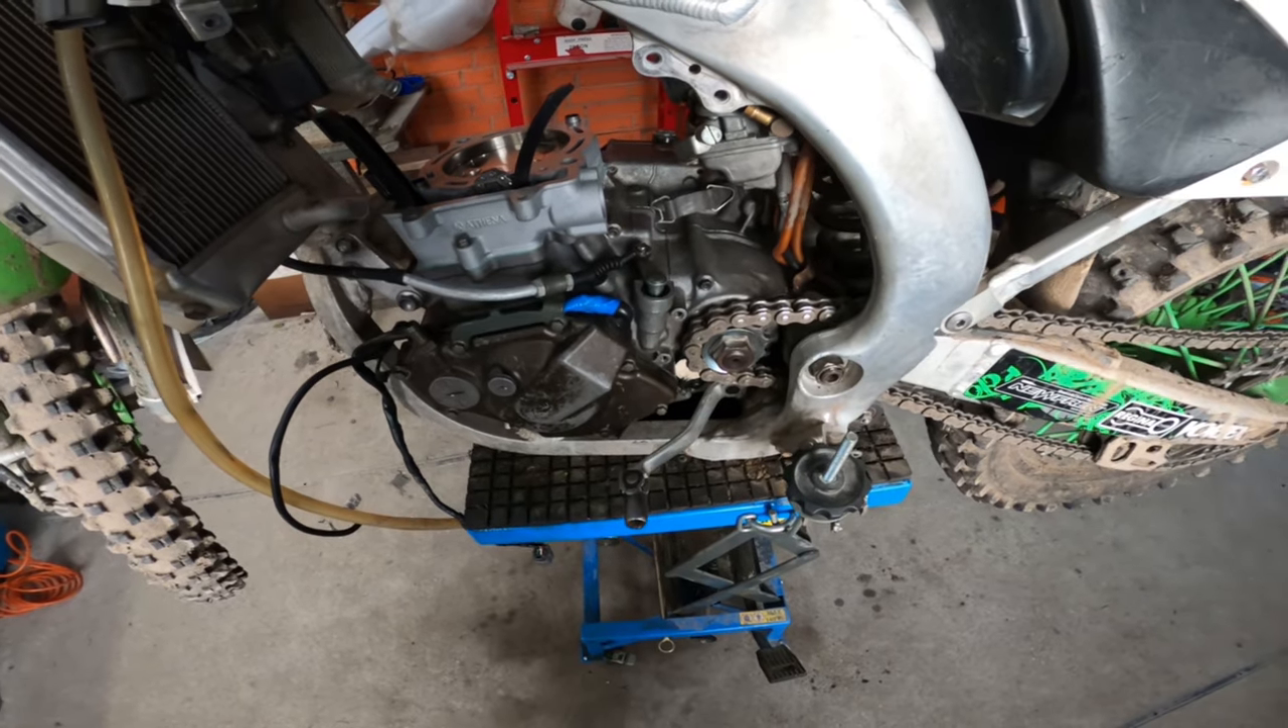Głowica czeka. Silnik w ramie. Łańcuch założony.